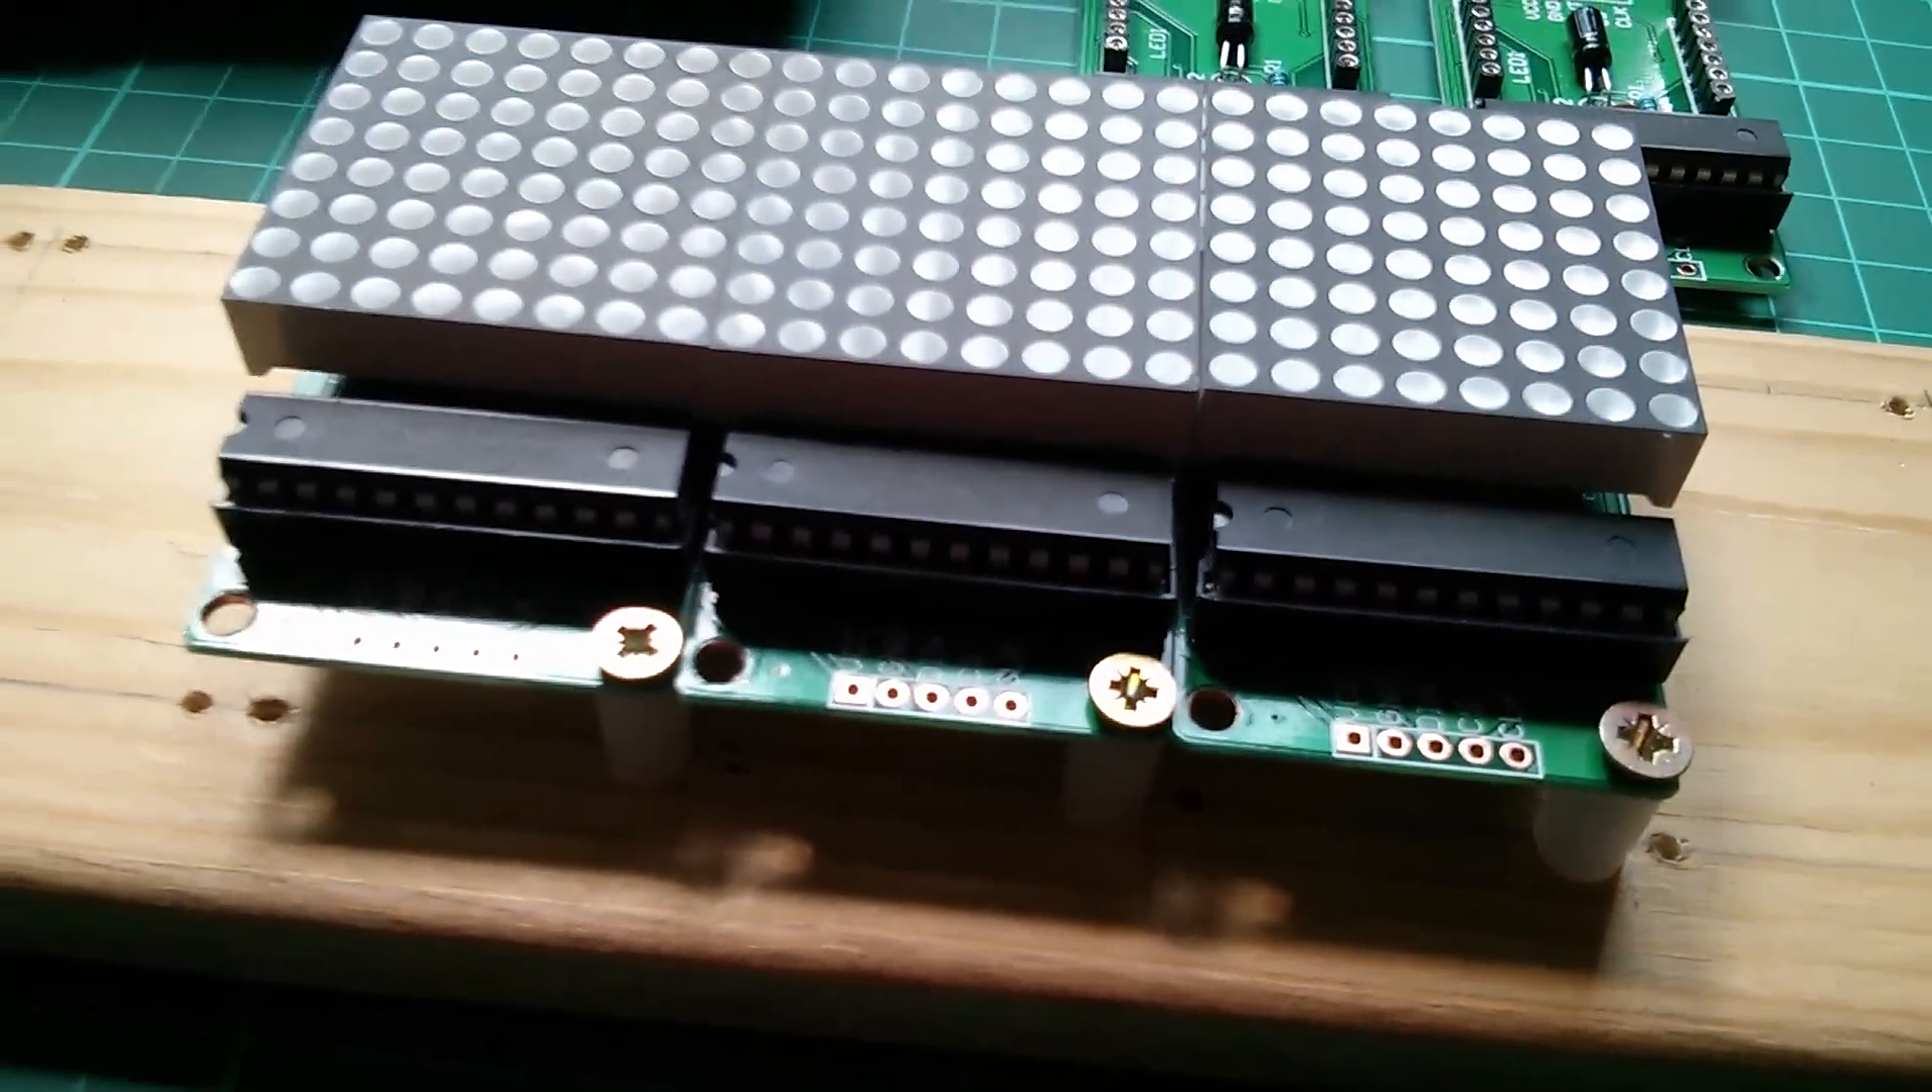They're a bit tricky to mount because the mounting holes are just too close to each other to put all the screws in.